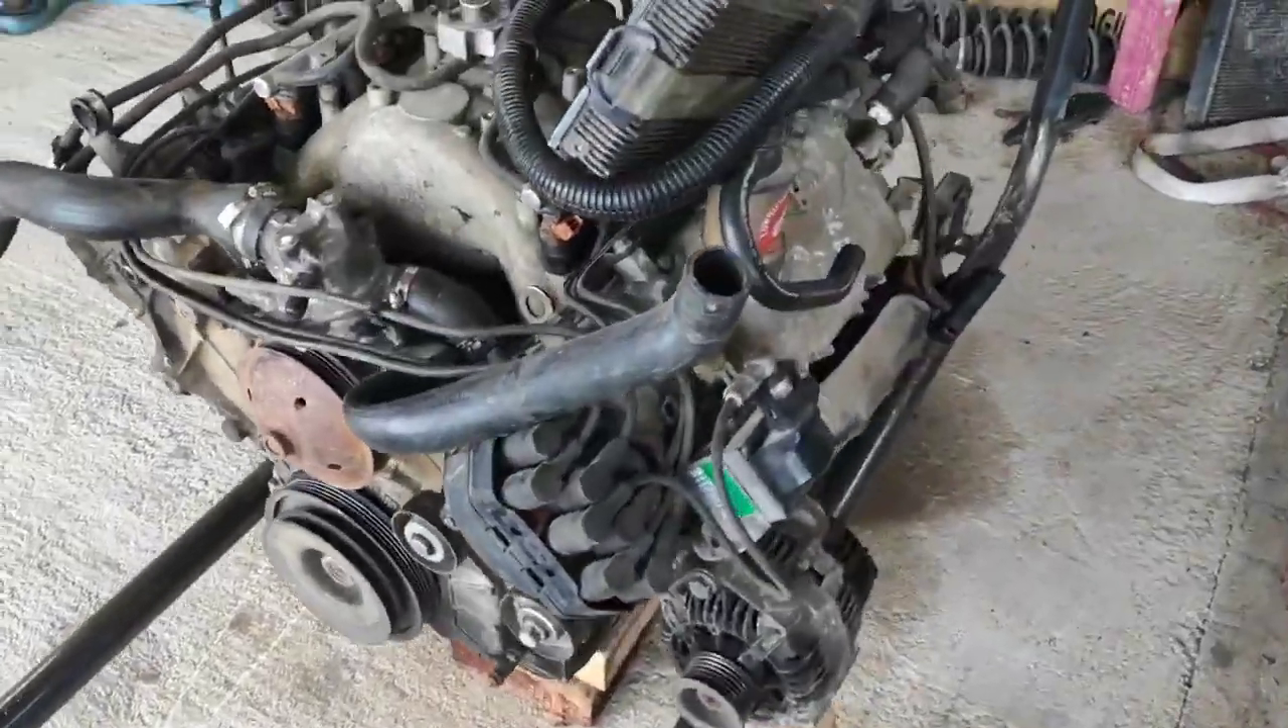Donc là, voici le châssis positionné à peu près à sa hauteur définitive, et le moteur encore sur cale.